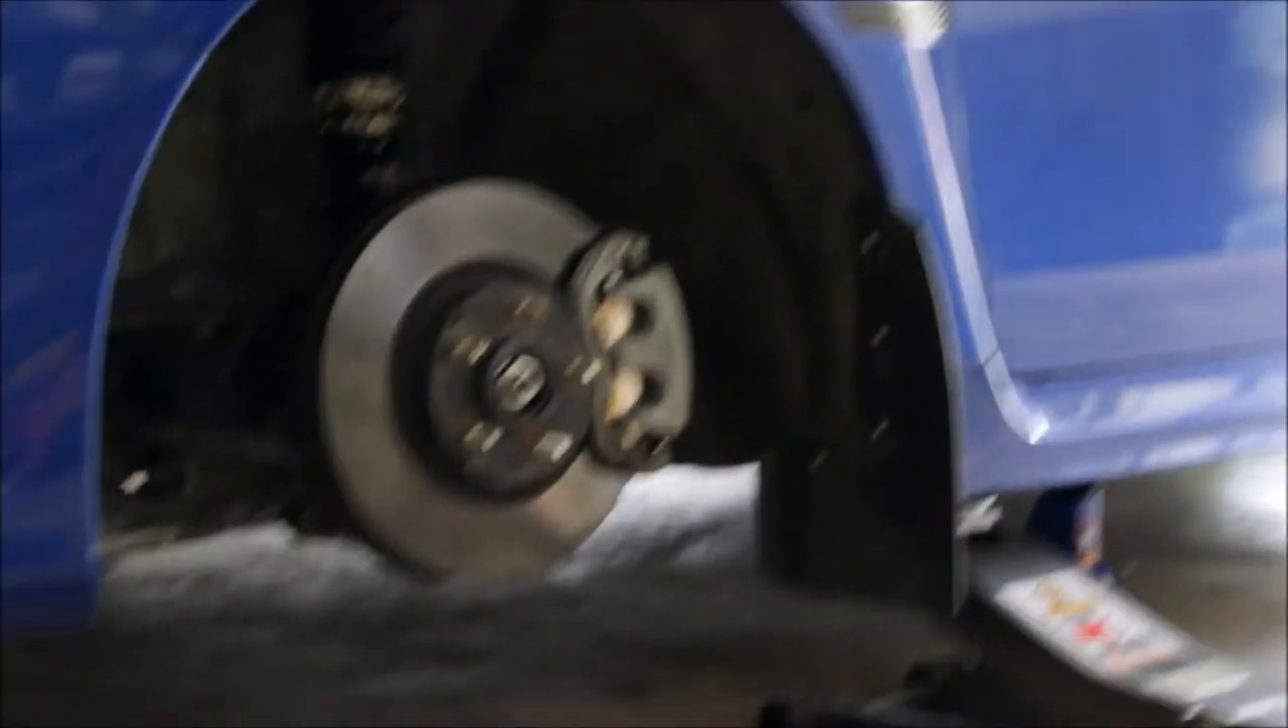I just got to put the wheel back on.